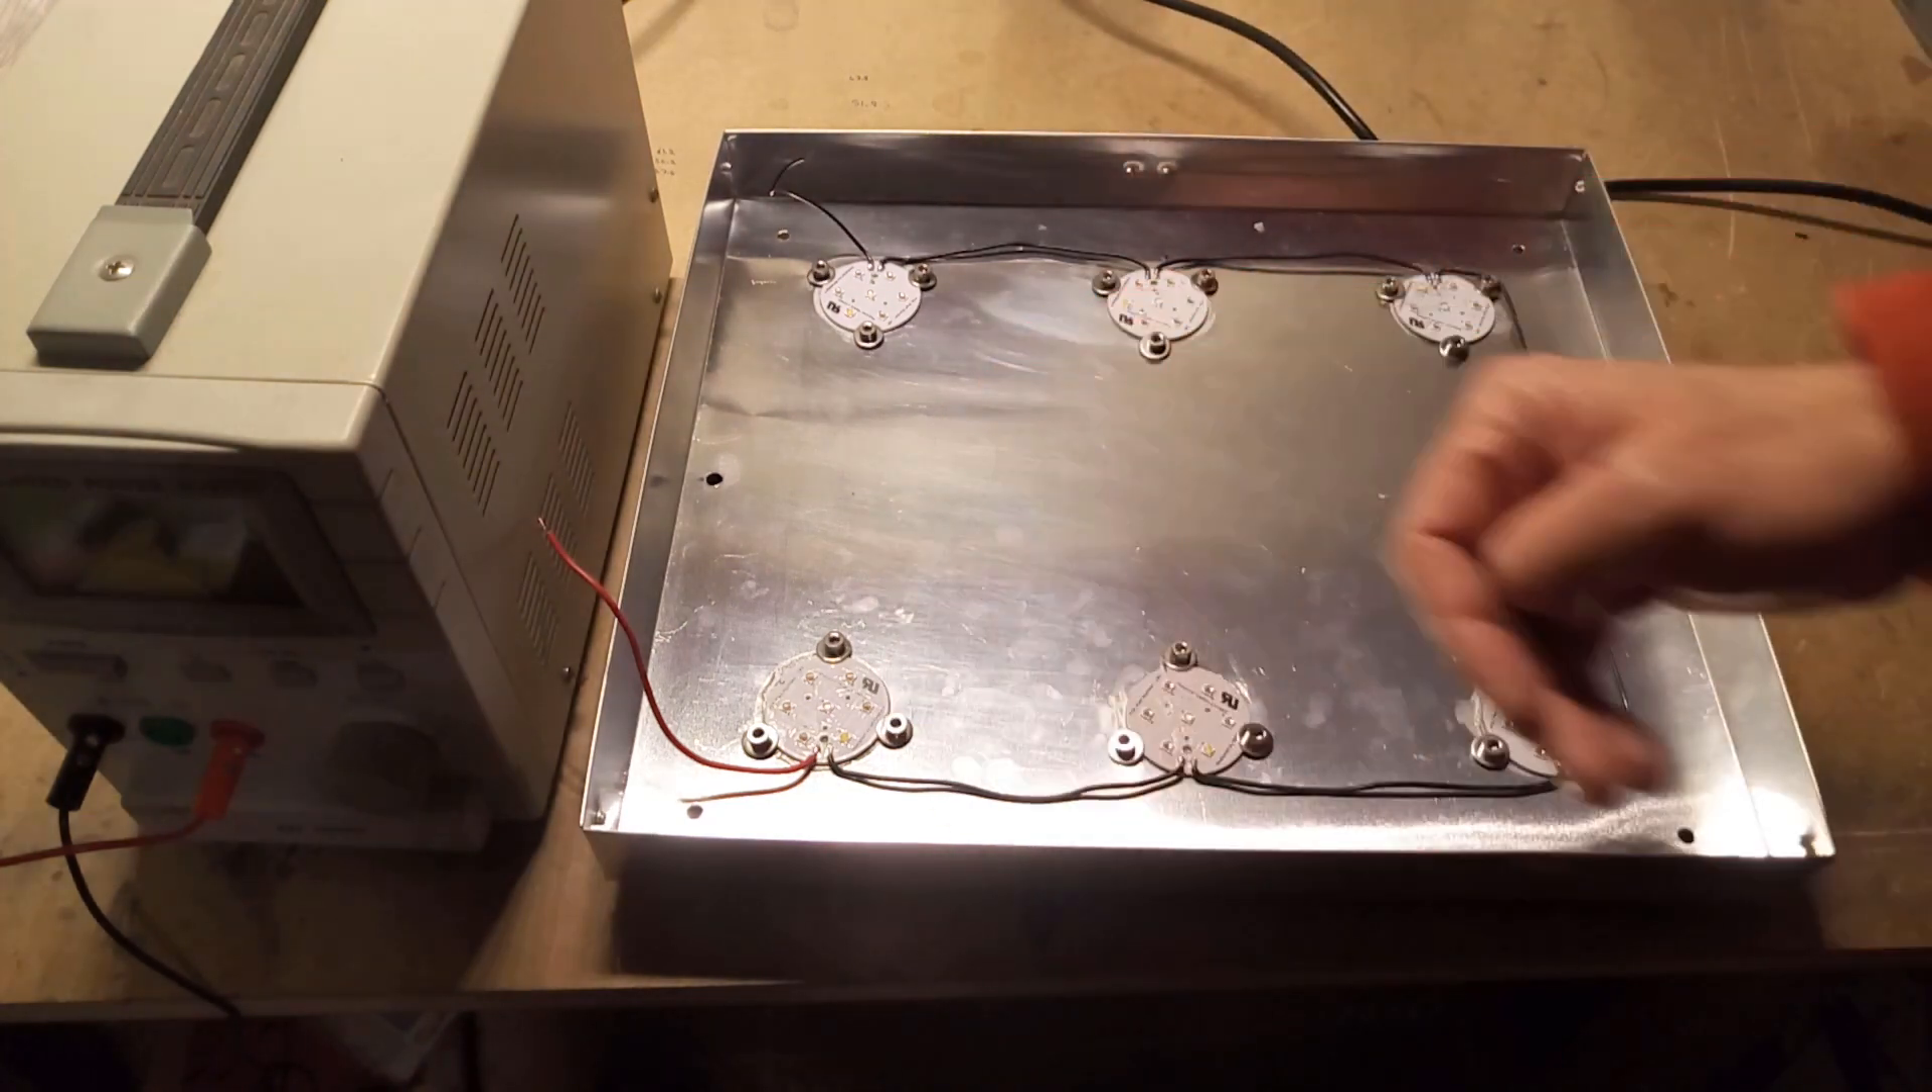Okay so here it is it's all wired up now I got all the wiring done and it turned out nice and neat.